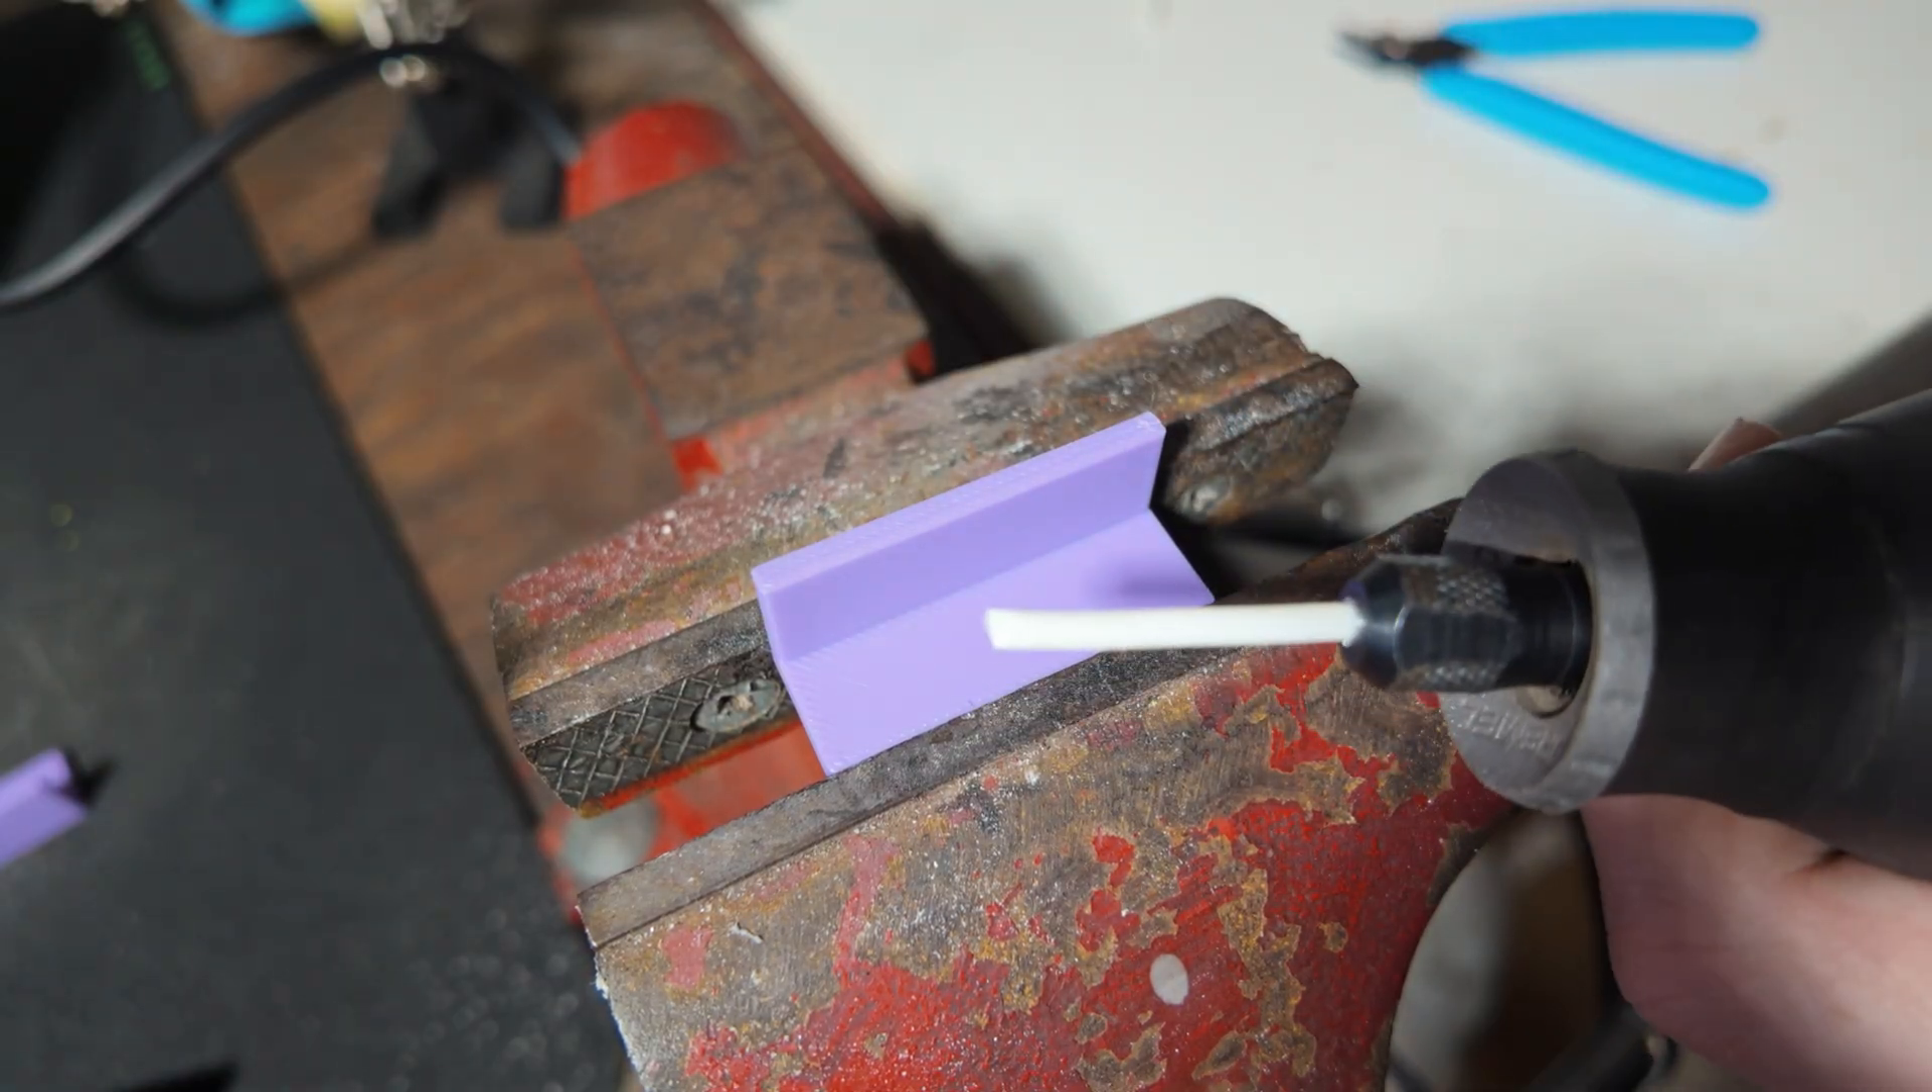This bigger 3D printer filament fits right into the chuck end of the Dremel which is nice.